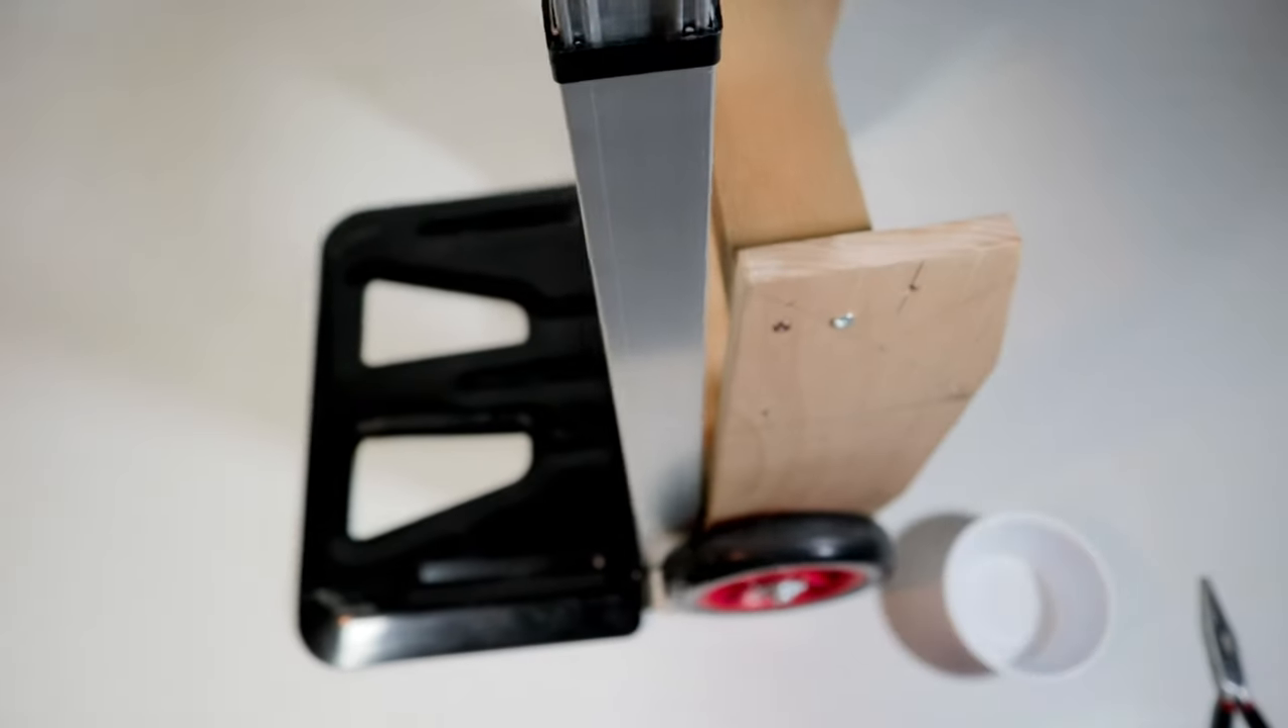Ecco come si presenta il carrello con l'aggiunta della slitta saliscale fai da te.